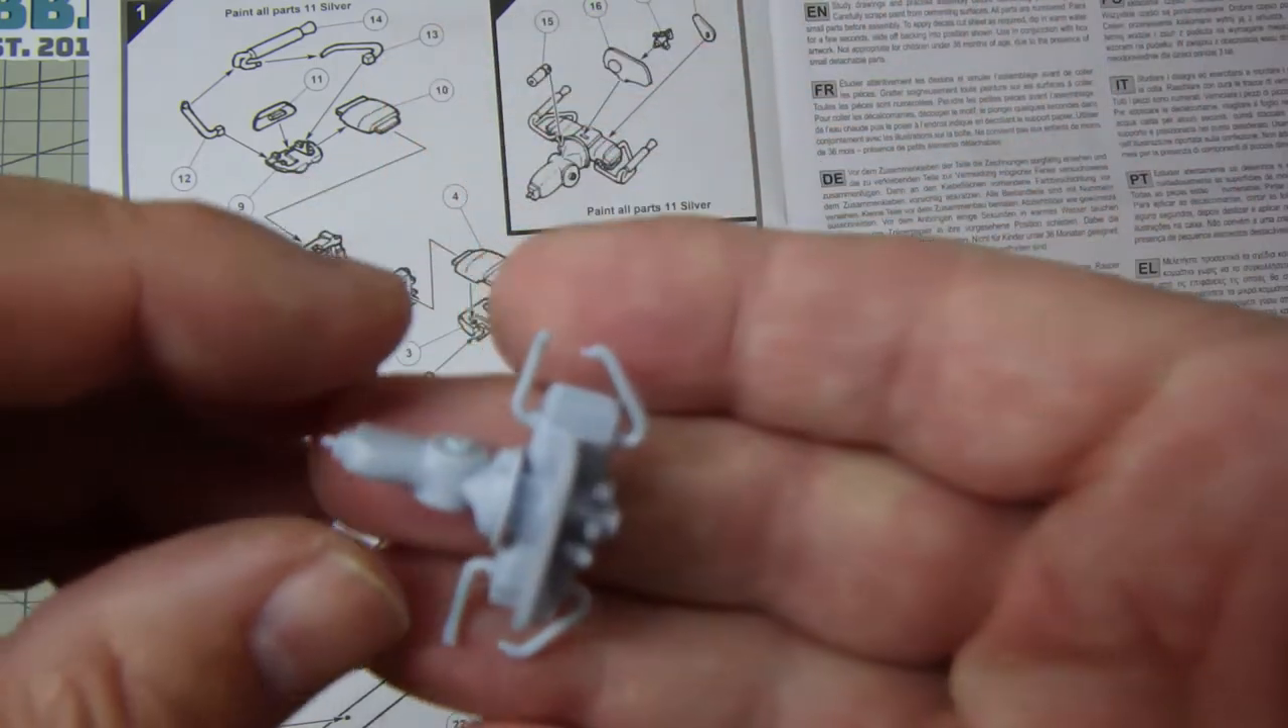The first thing that I've done is done stage one of the beach buggy which is the assembly here of essentially all the parts to make the engine up.